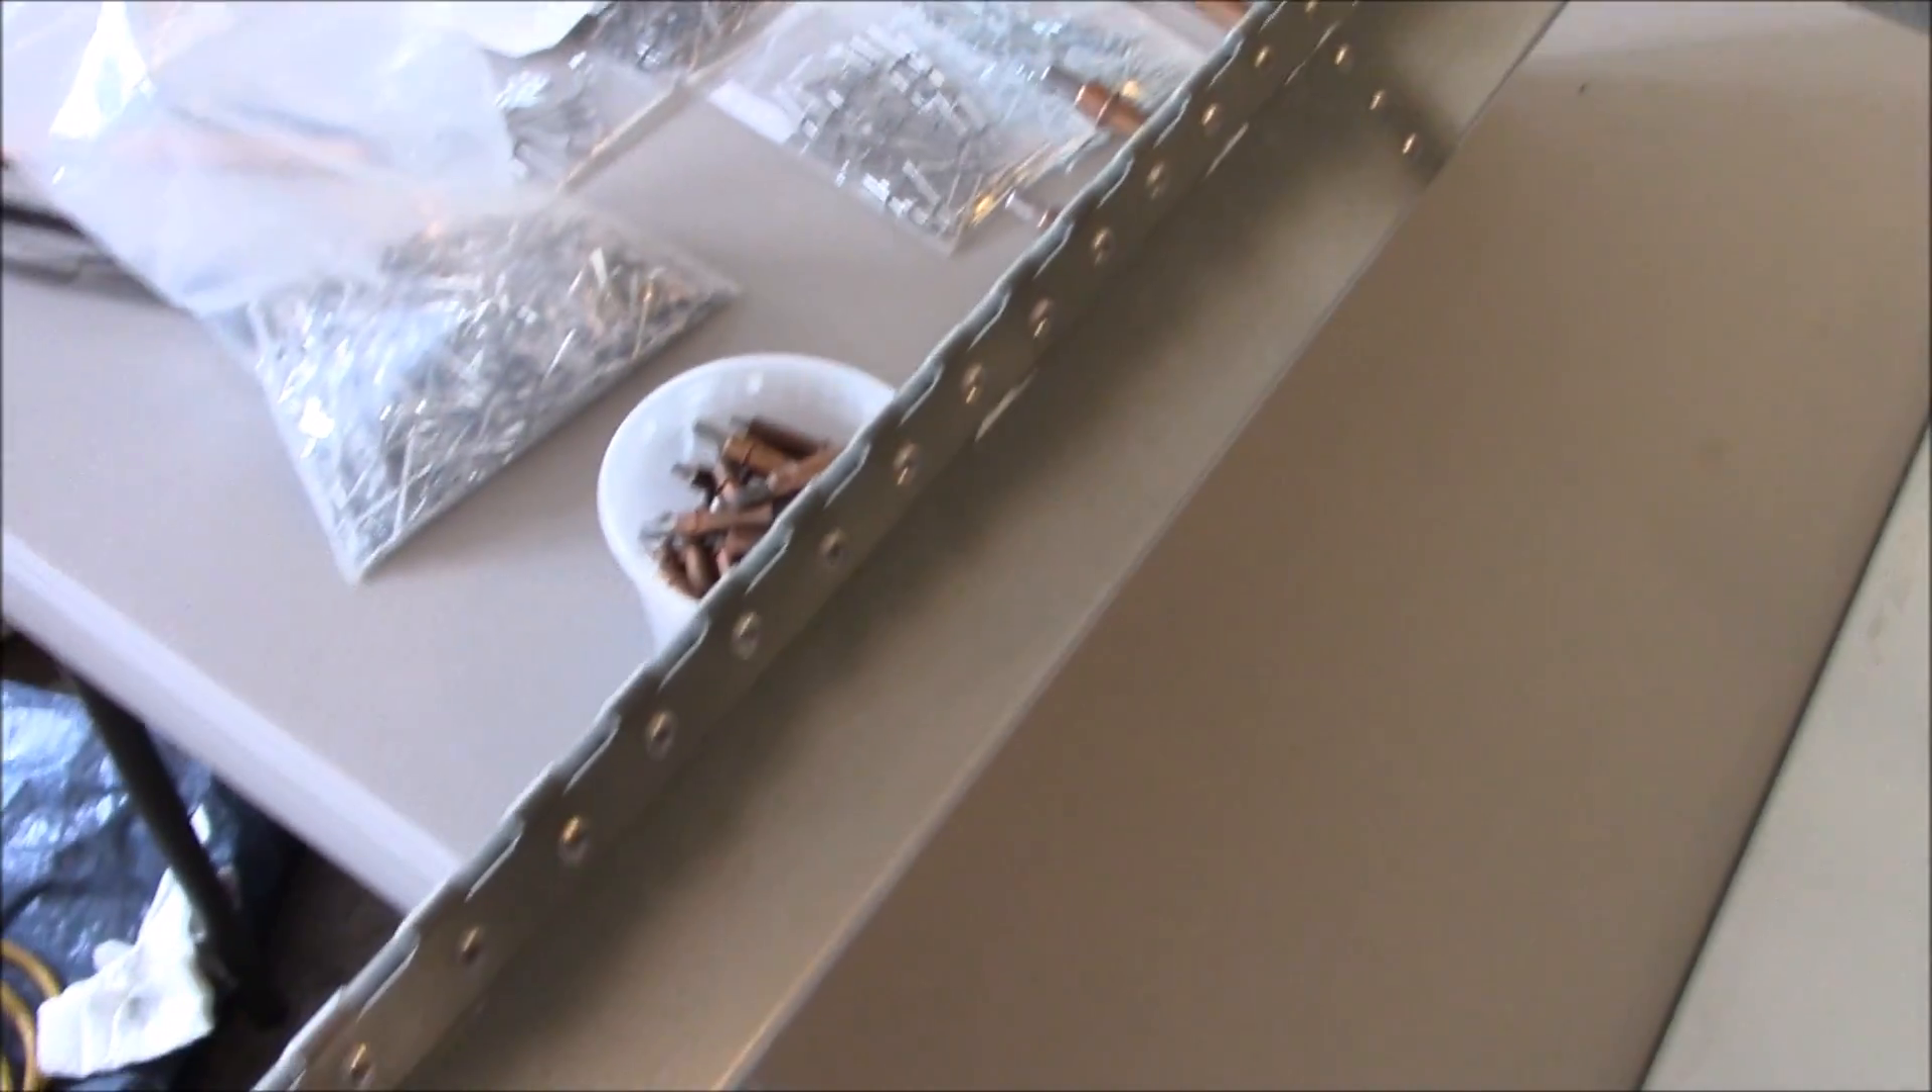Here it is with the hinge riveted on fully.